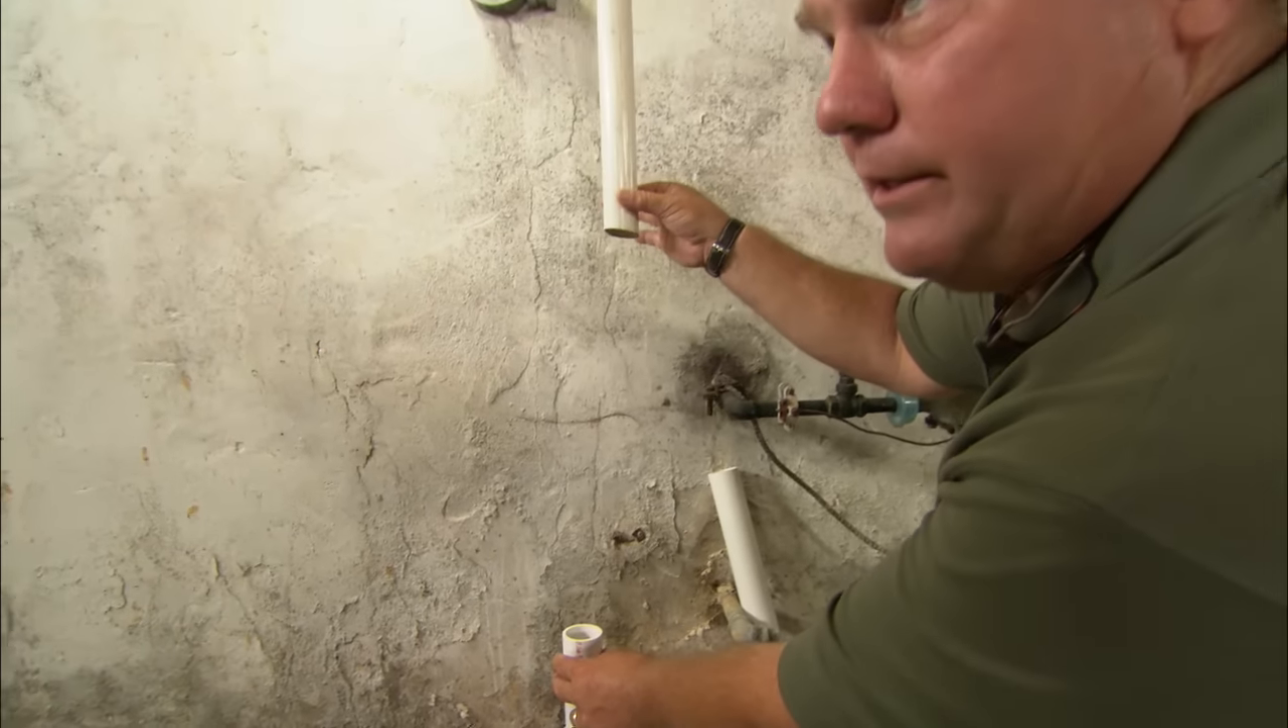You can see that when this pipe comes up it doesn't quite line up with our old work right there.